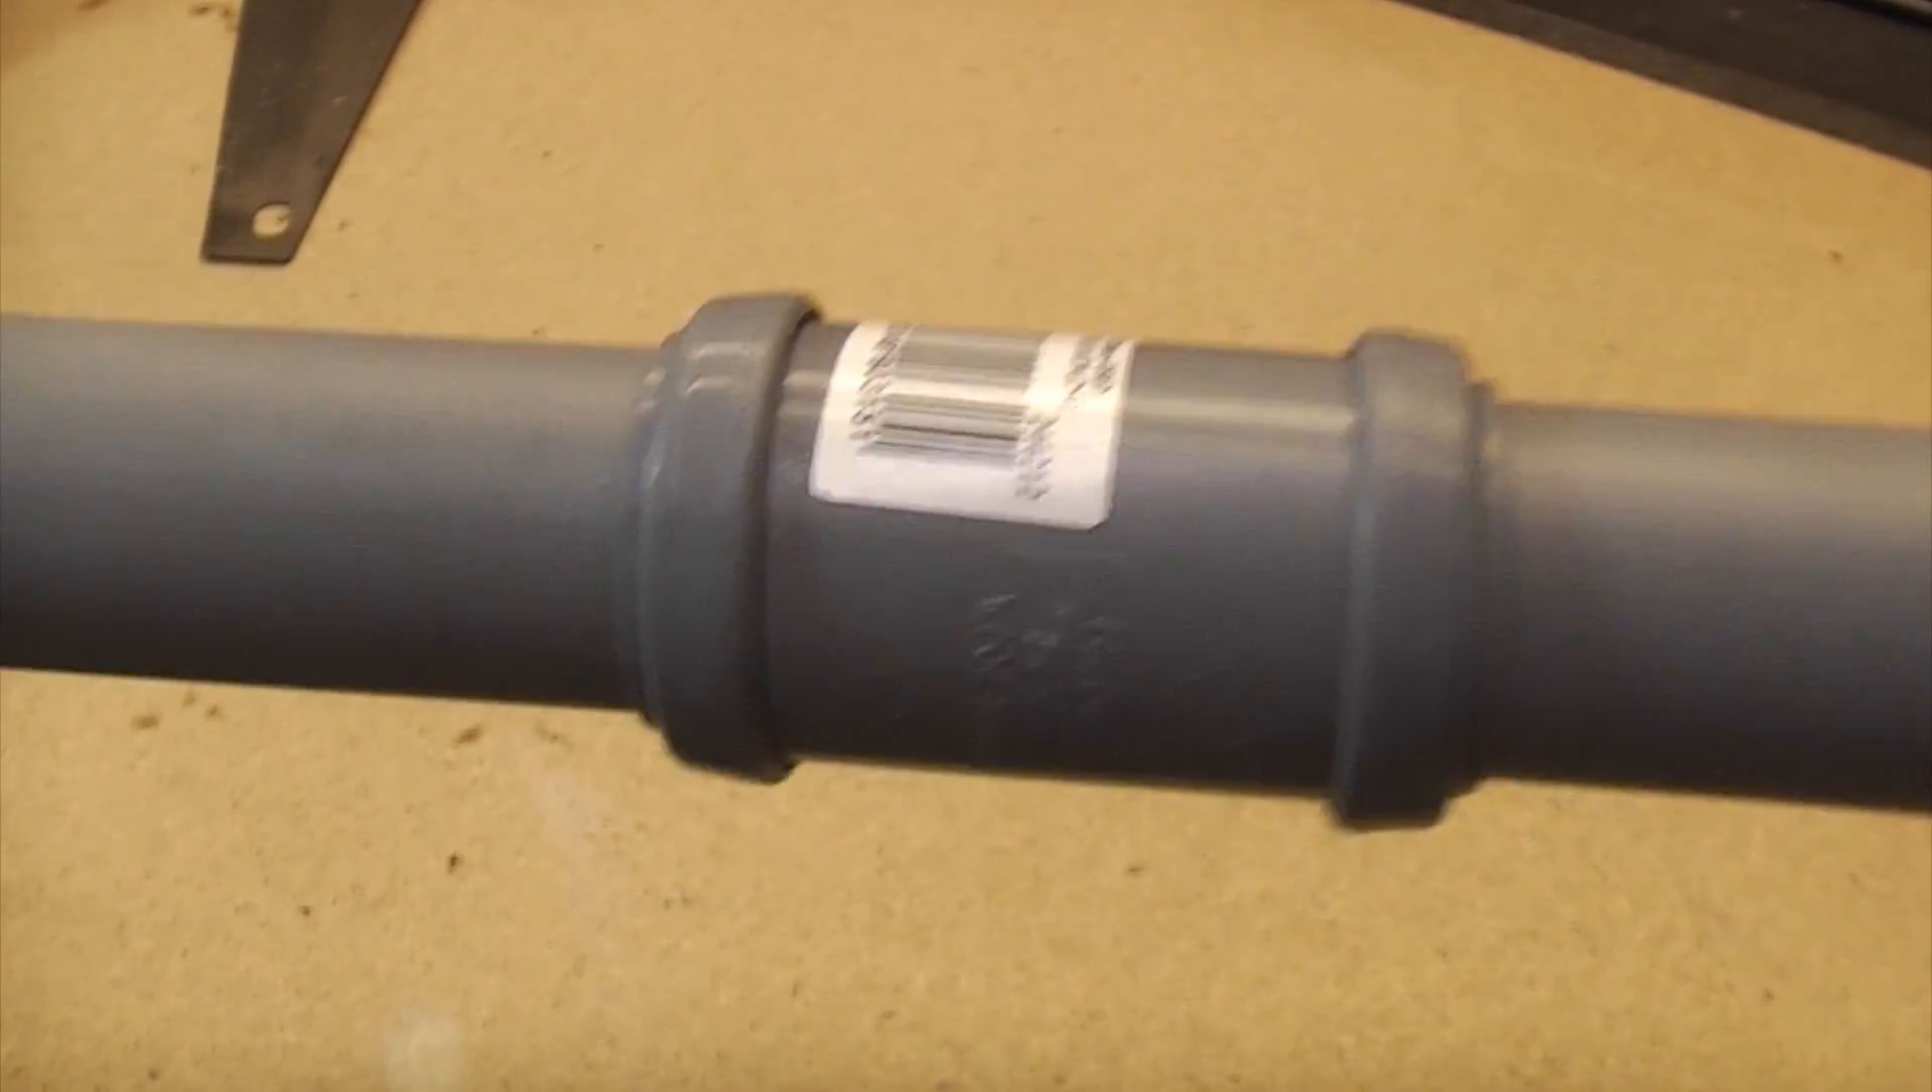And now we've got a push fit joint that's made.